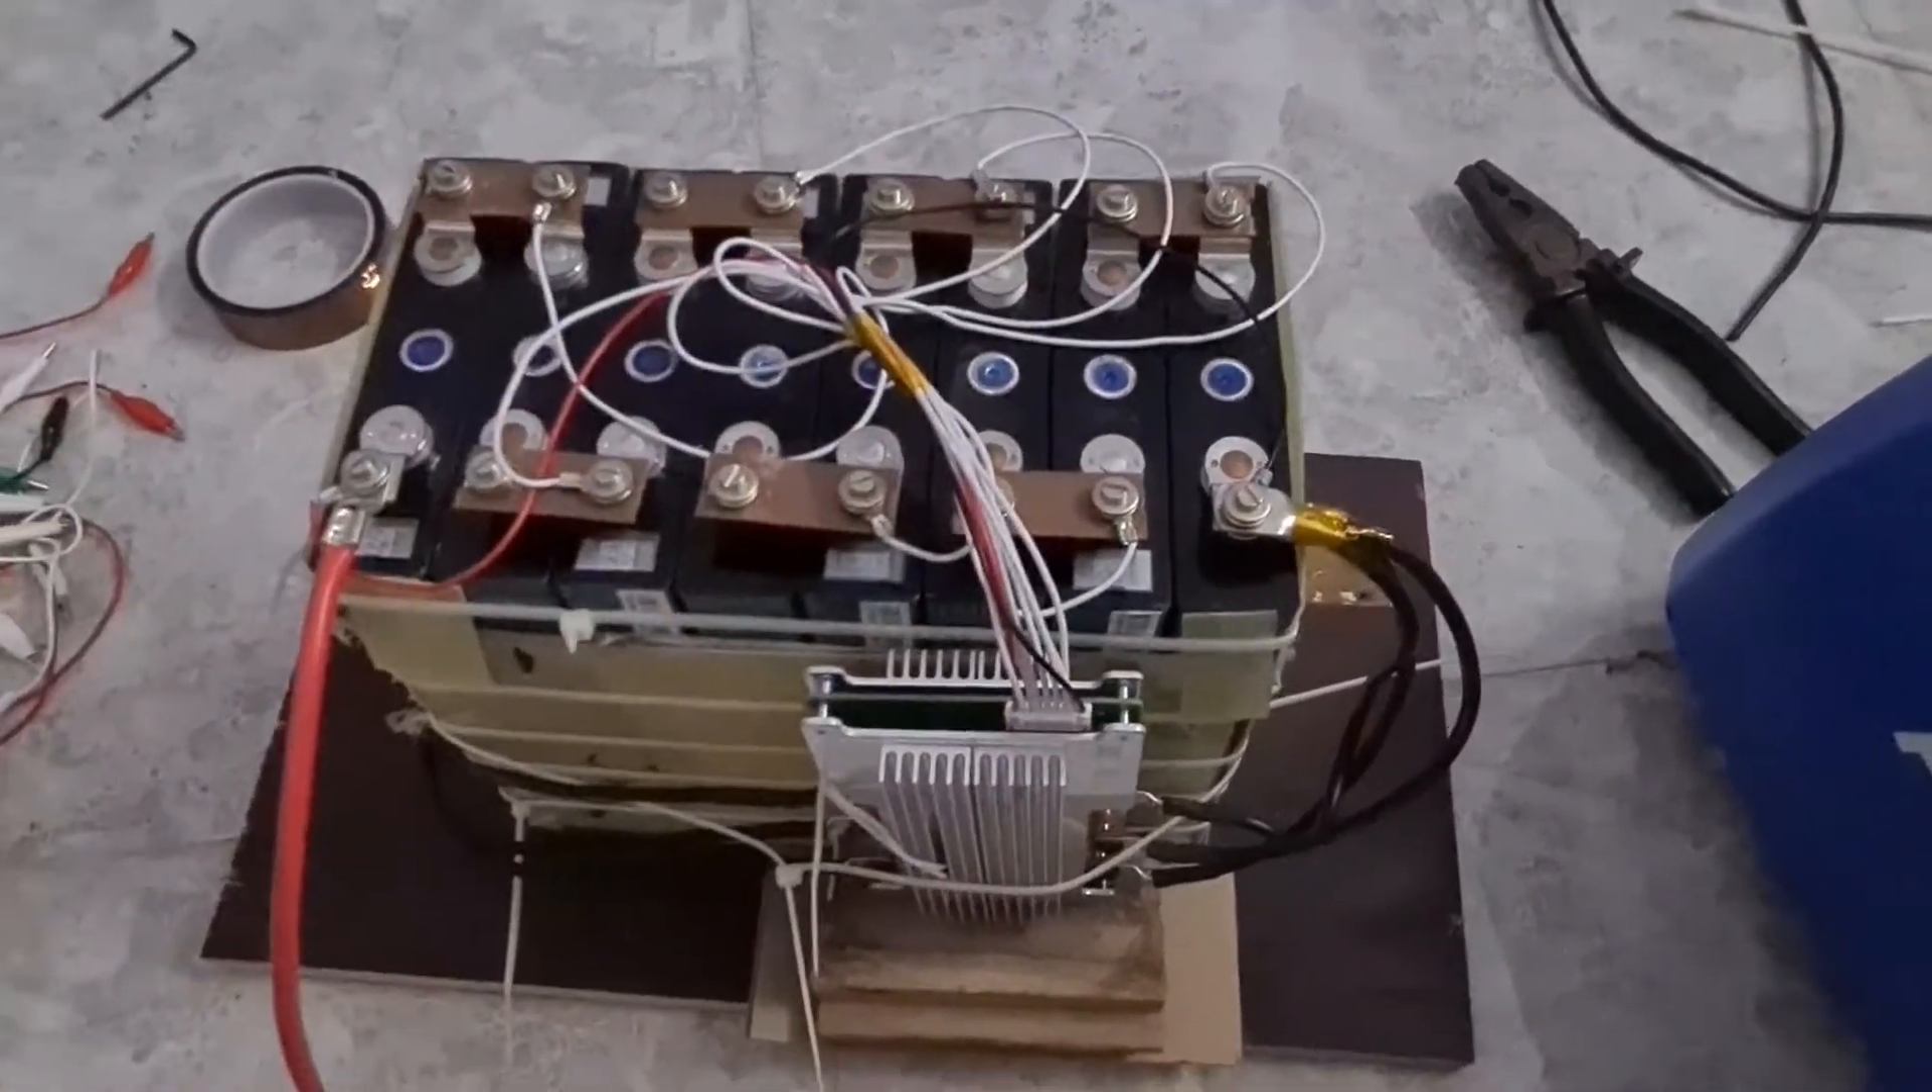I placed the batteries on top of a wooden plank so that it doesn't move much.